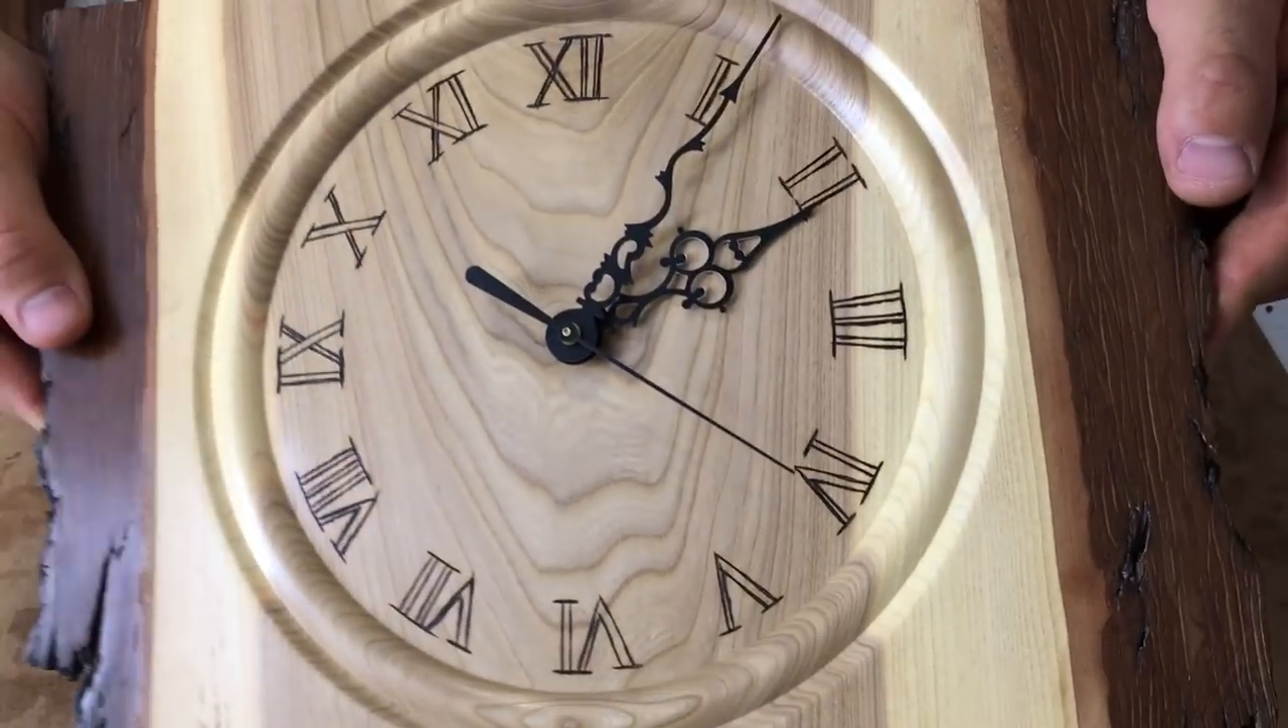There, our clock is all assembled.